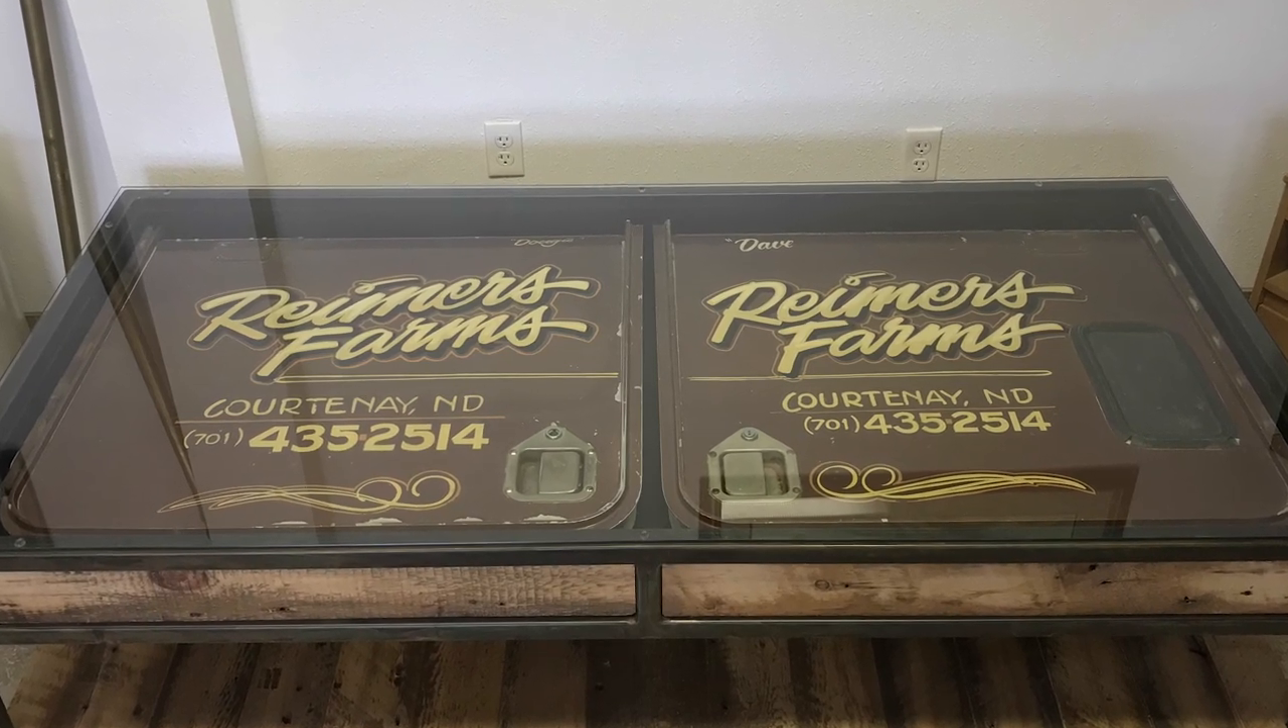I had a piece of glass cut for the top and then inset the doors here and I absolutely love how this thing turned out.